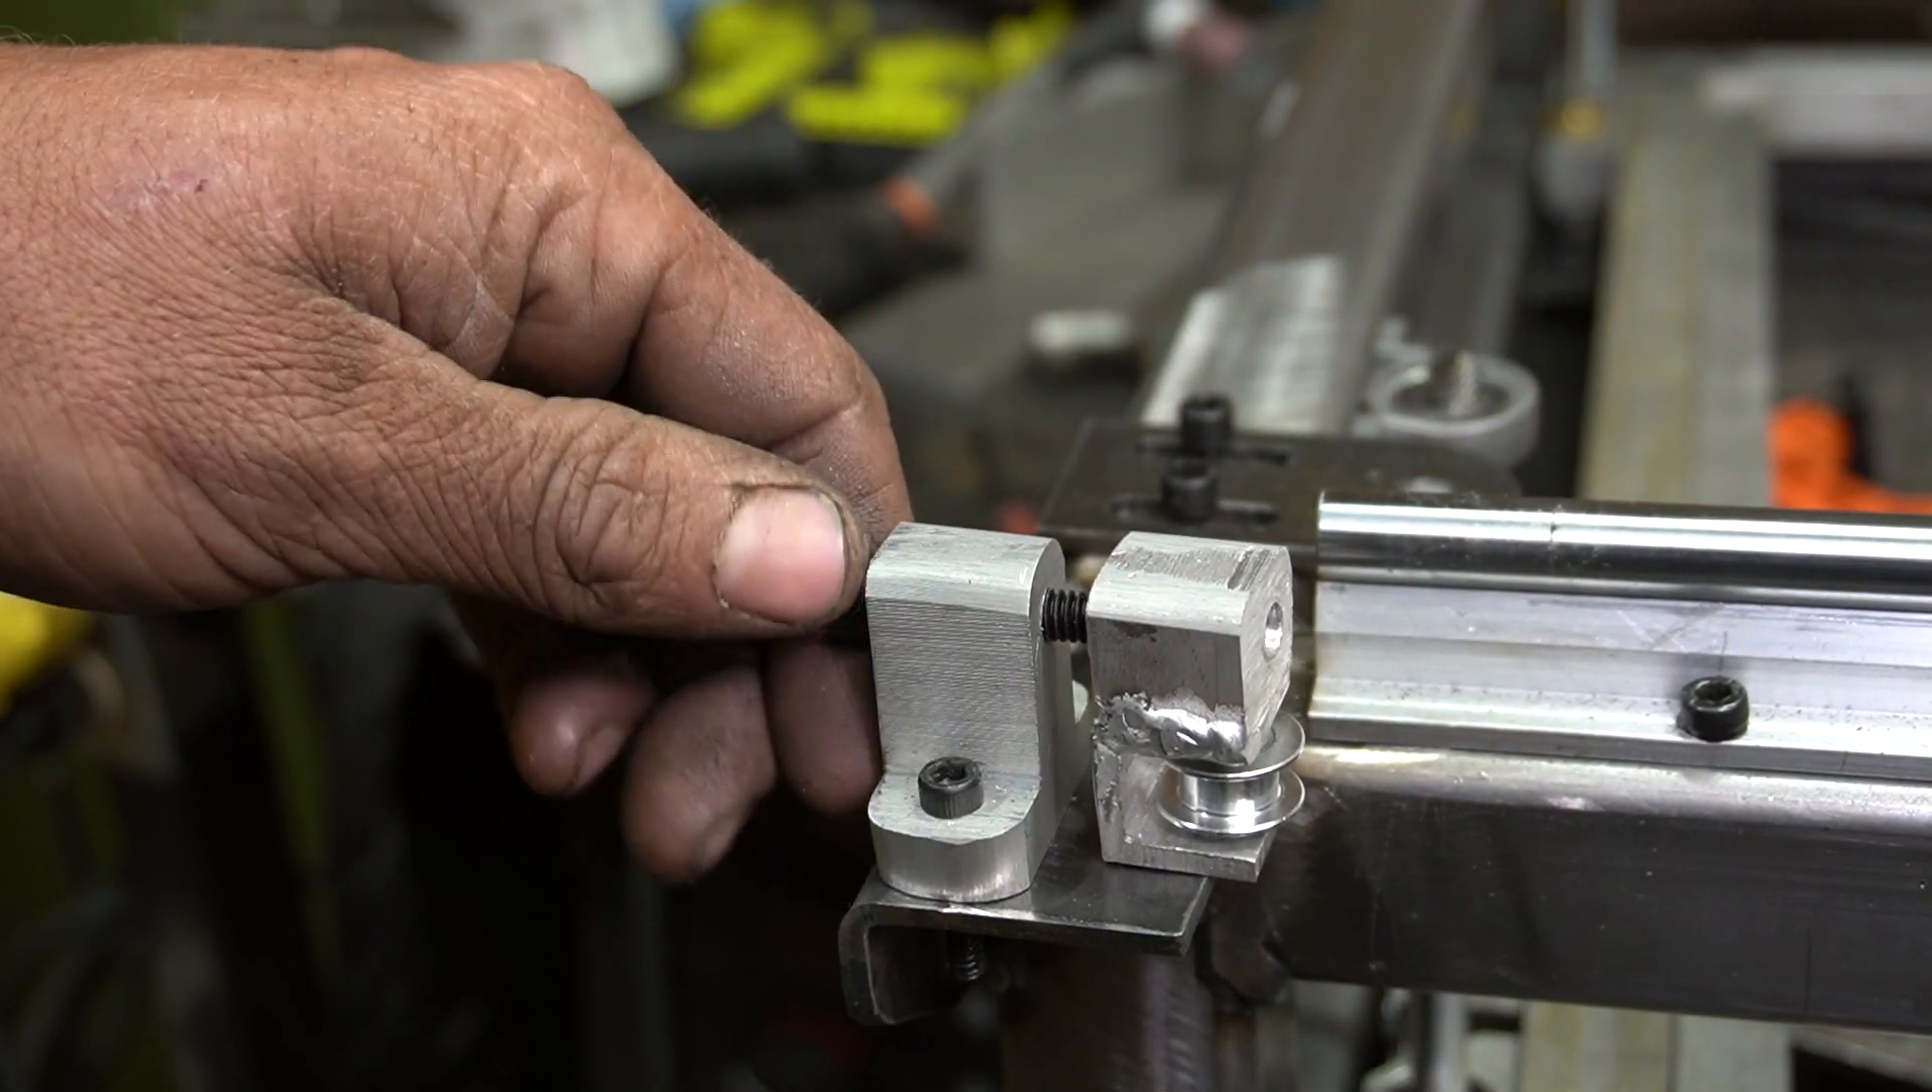So as you can see i got these parts installed and you just tension the belt by tightening up this socket cap screw.